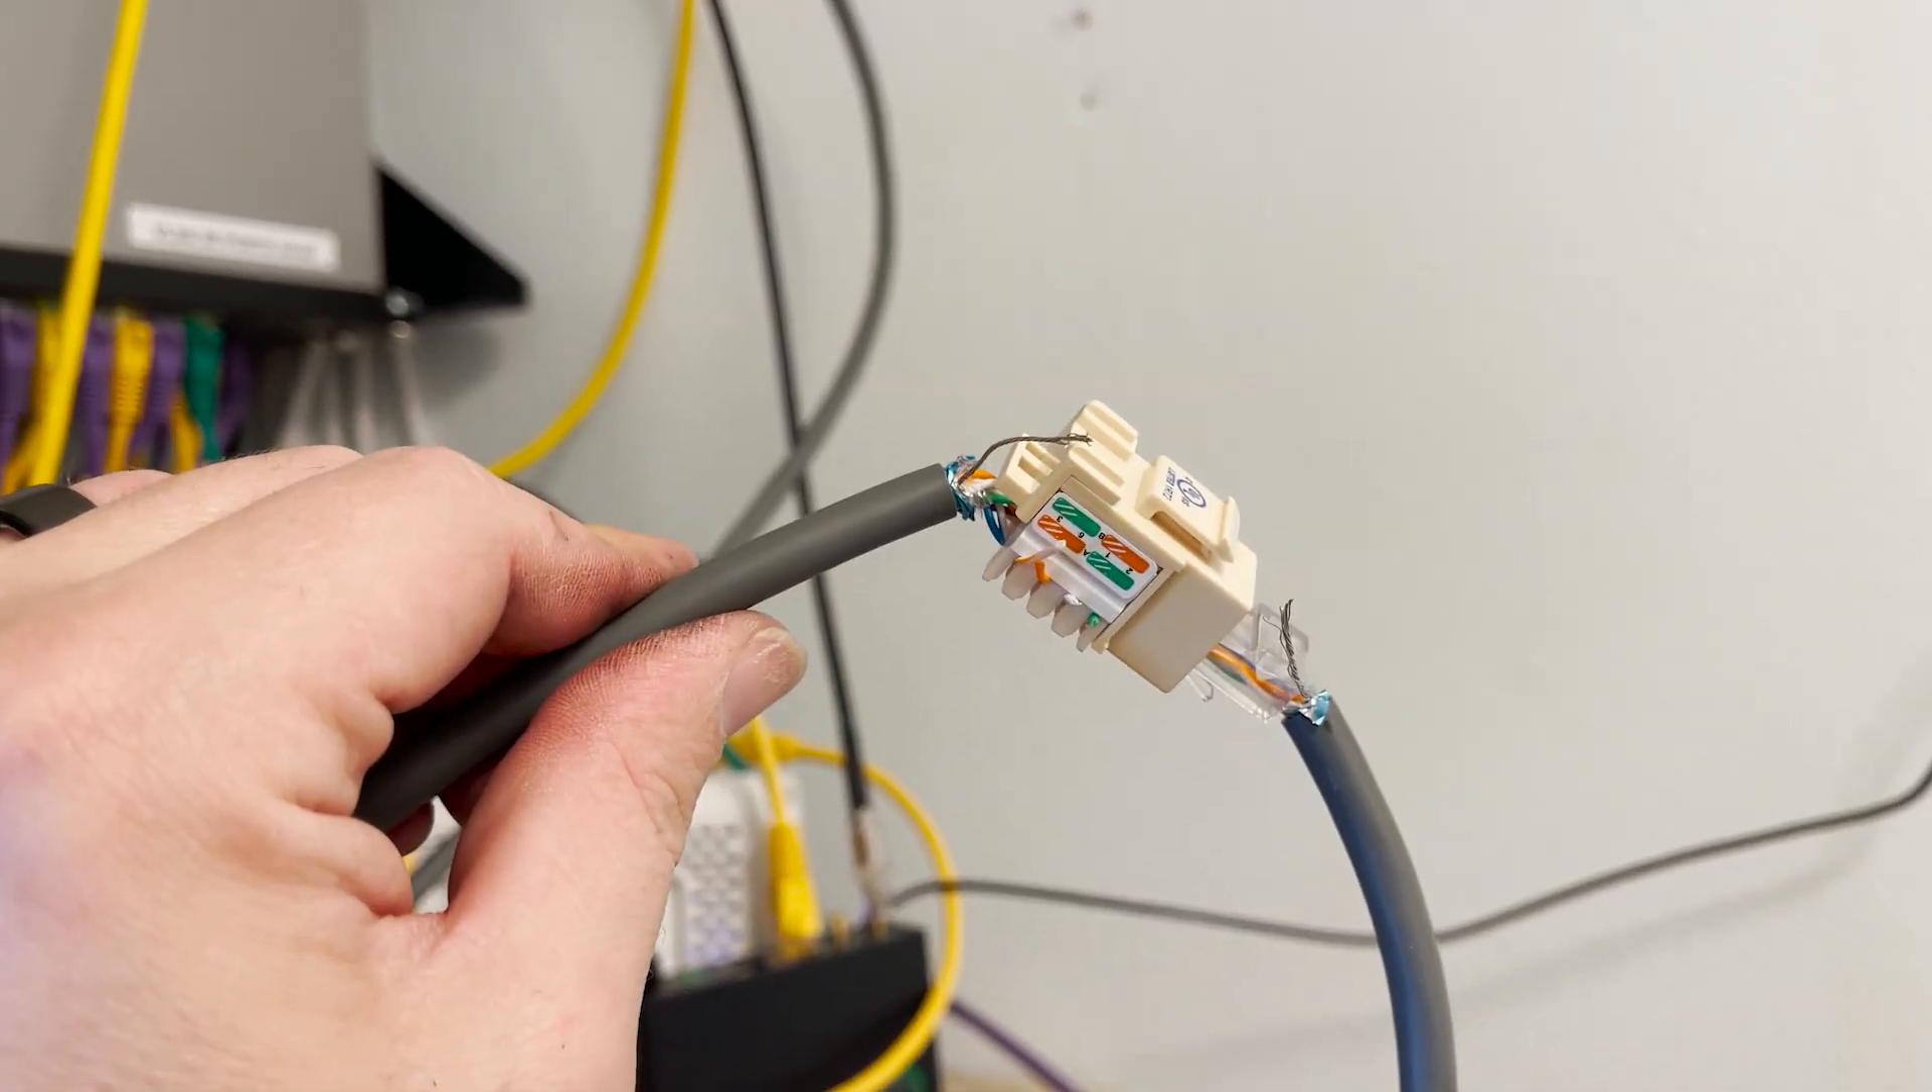I haven't connected the ground wires yet in this particular shot.